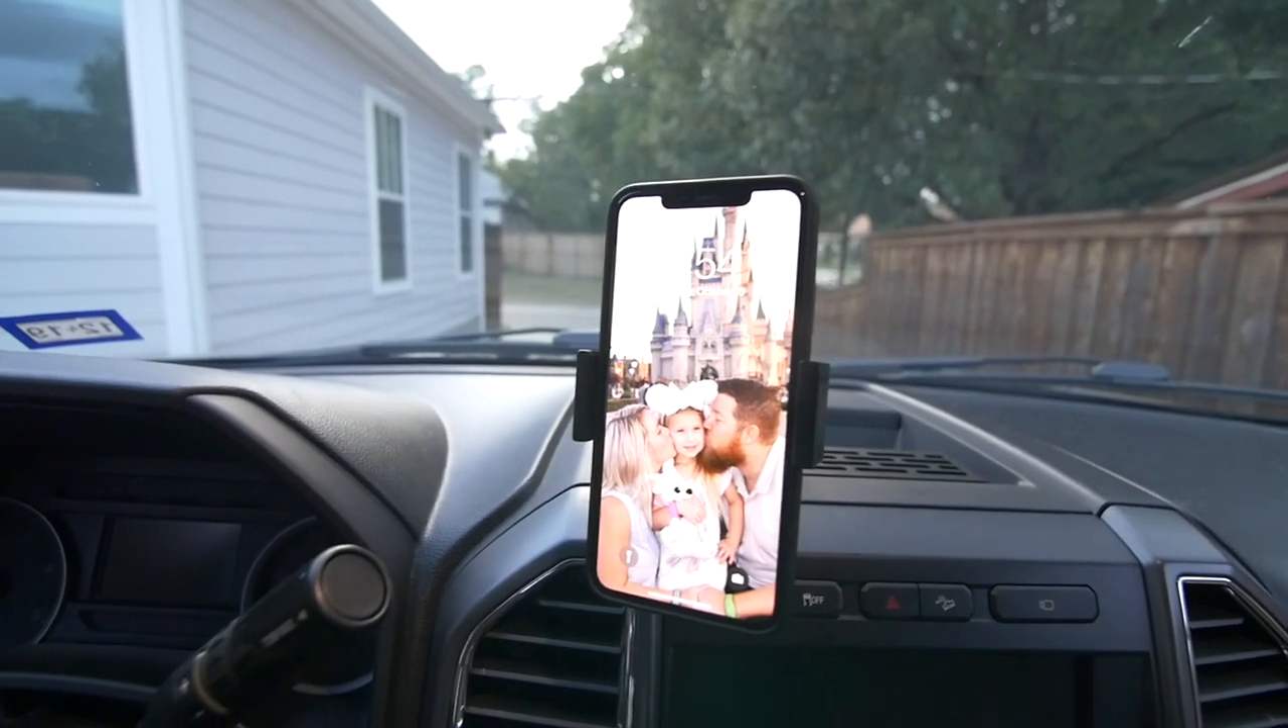And just like that, guys, our iPhone is in. It looks great, man.